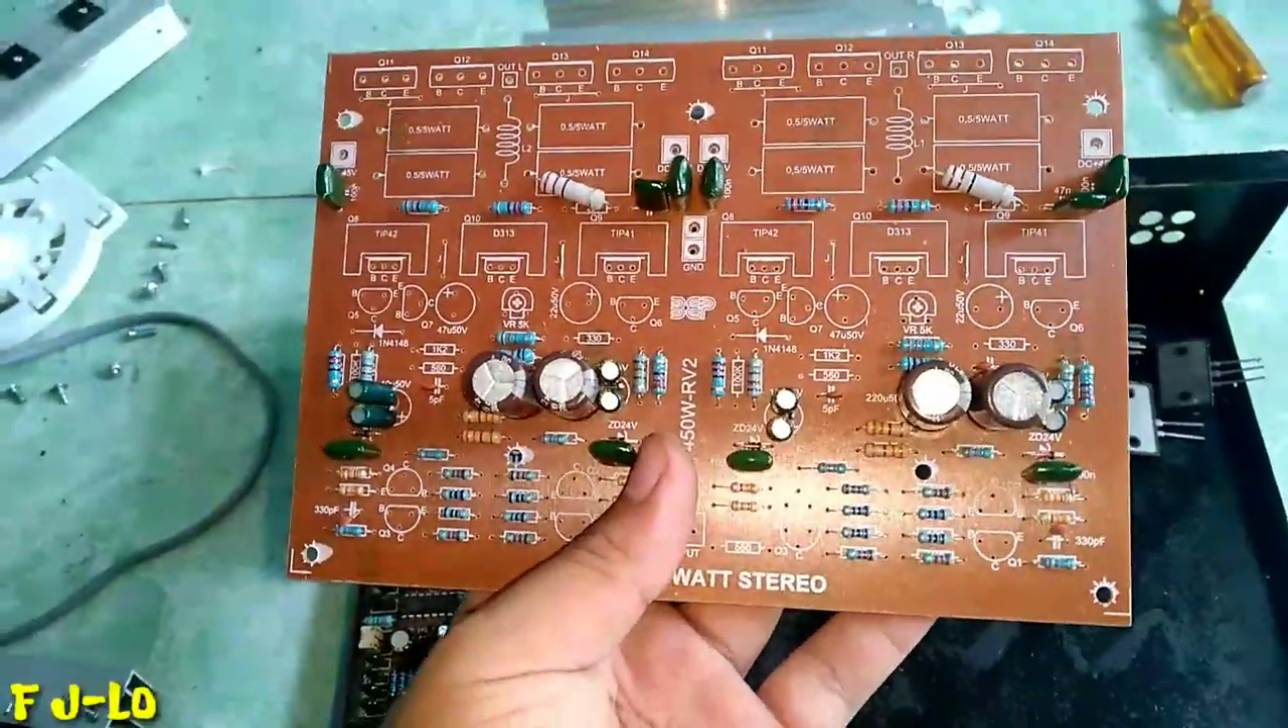Ini belum selesai Transistornya belum saya pasang.